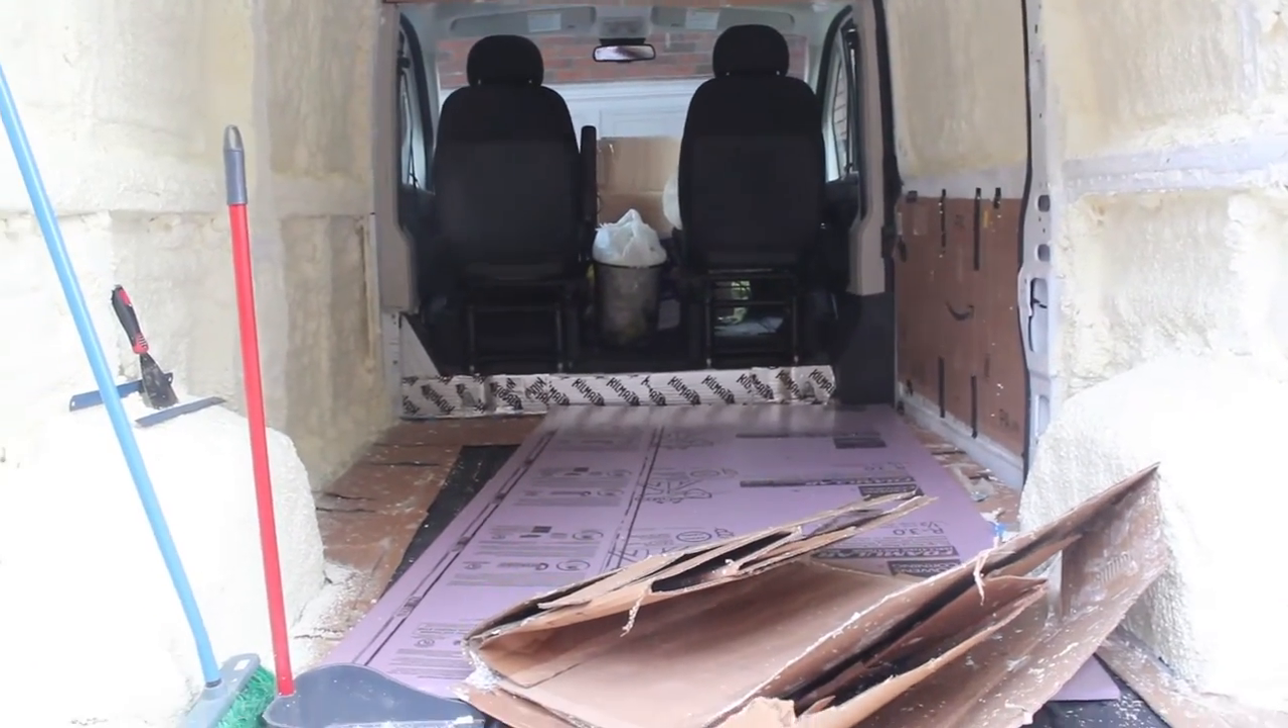We already started on putting down the foam on the bottom.